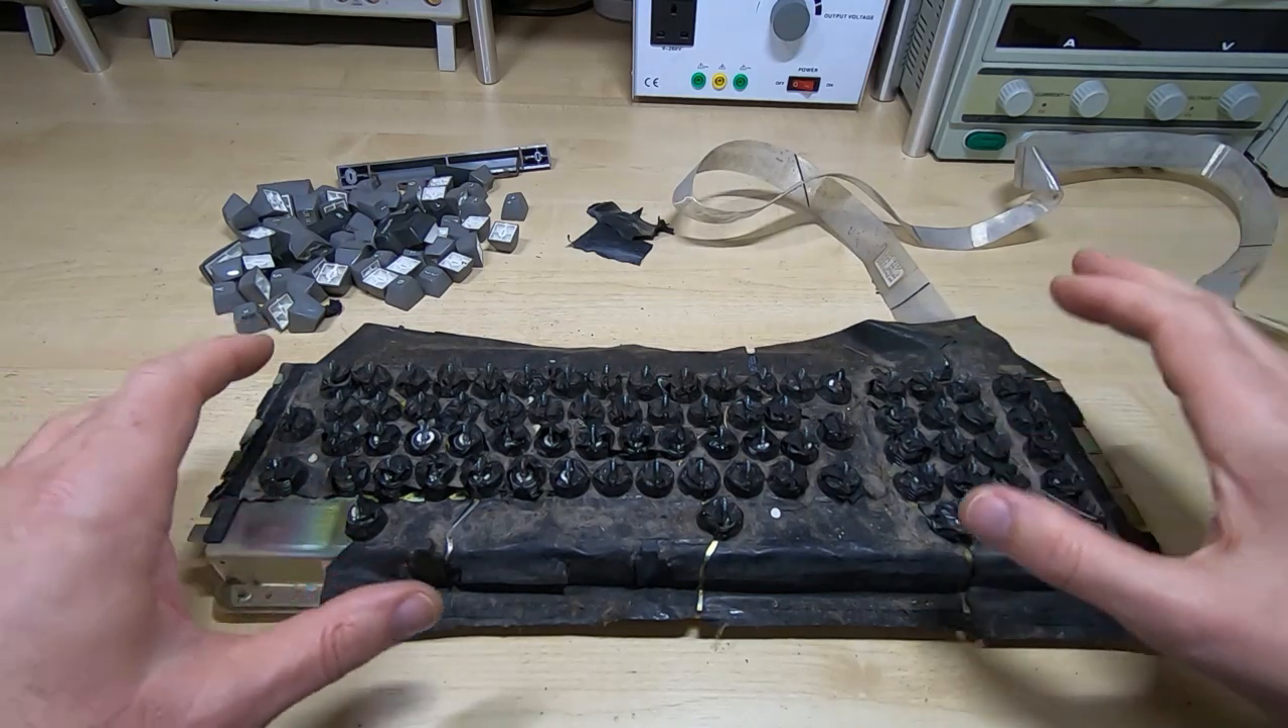I have all the keycaps removed.